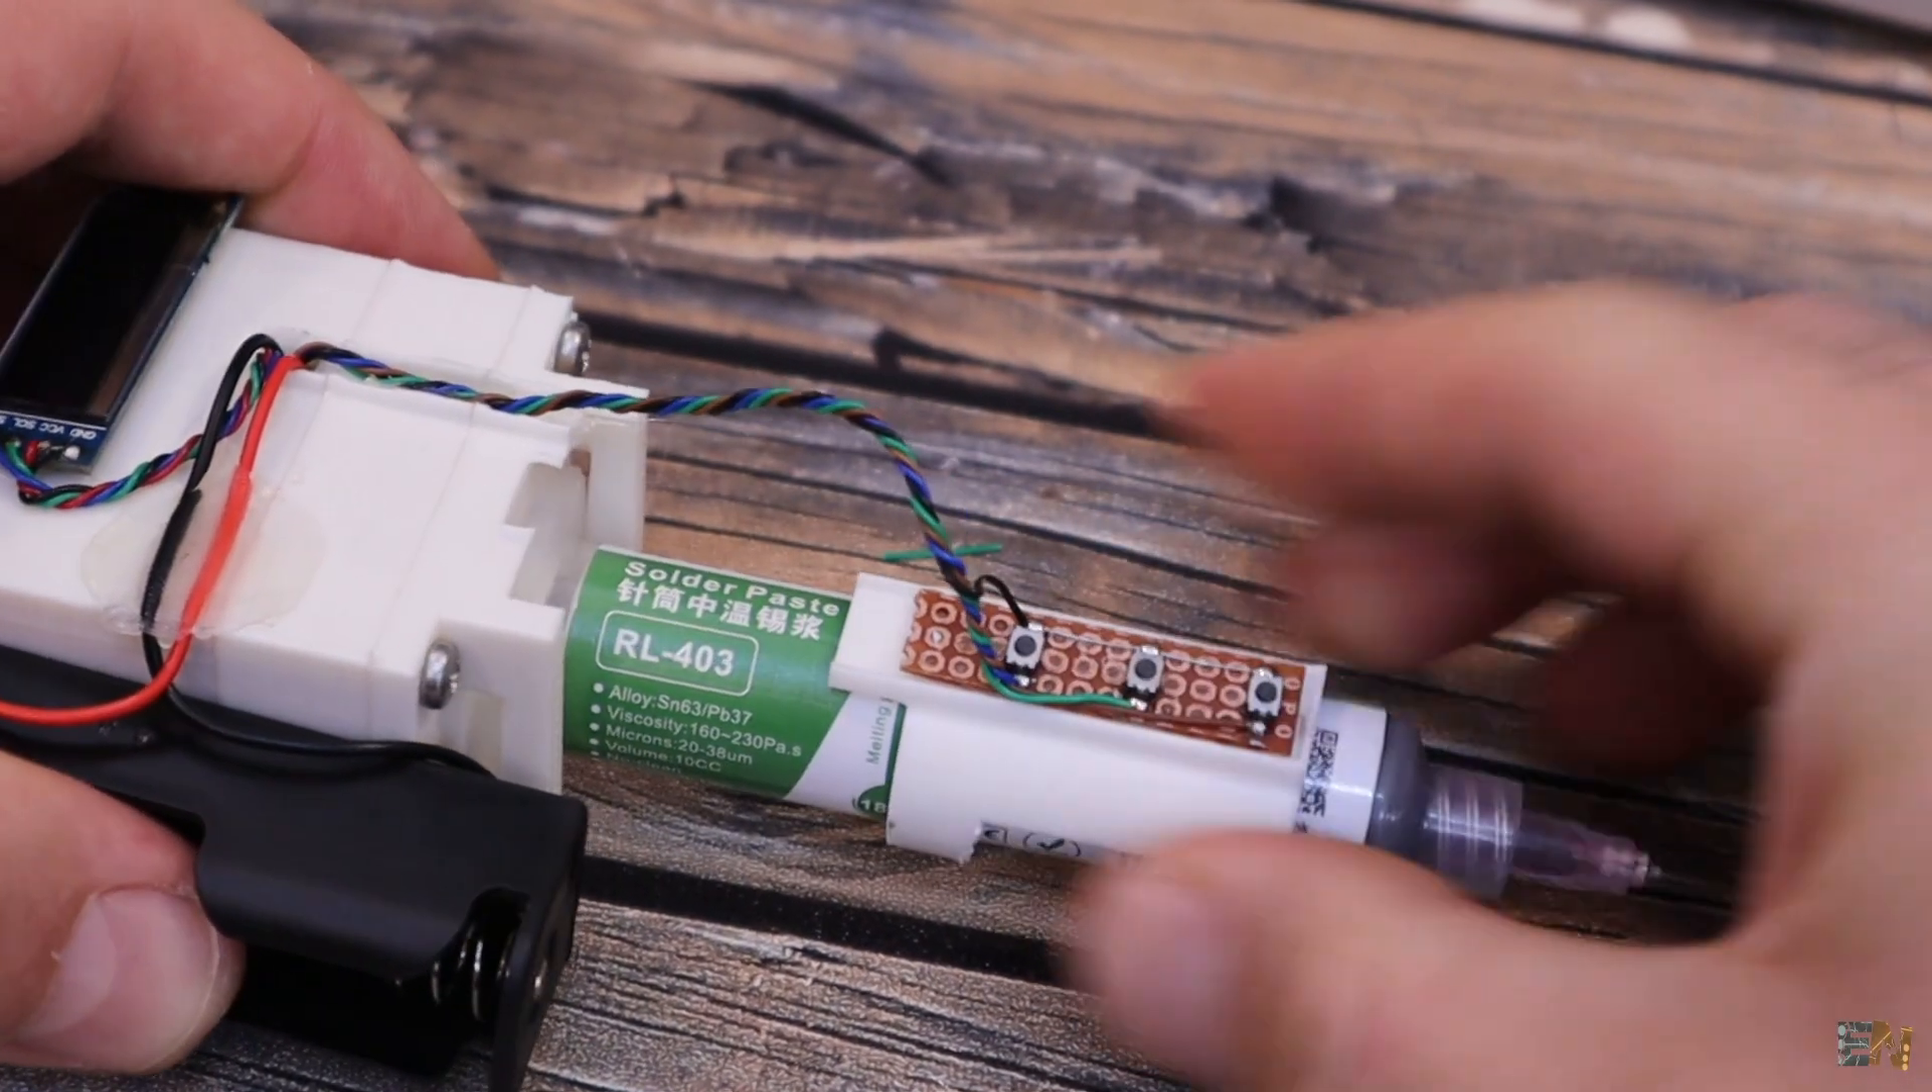As for the small buttons PCB, I've printed this ring clip and glued those buttons here.